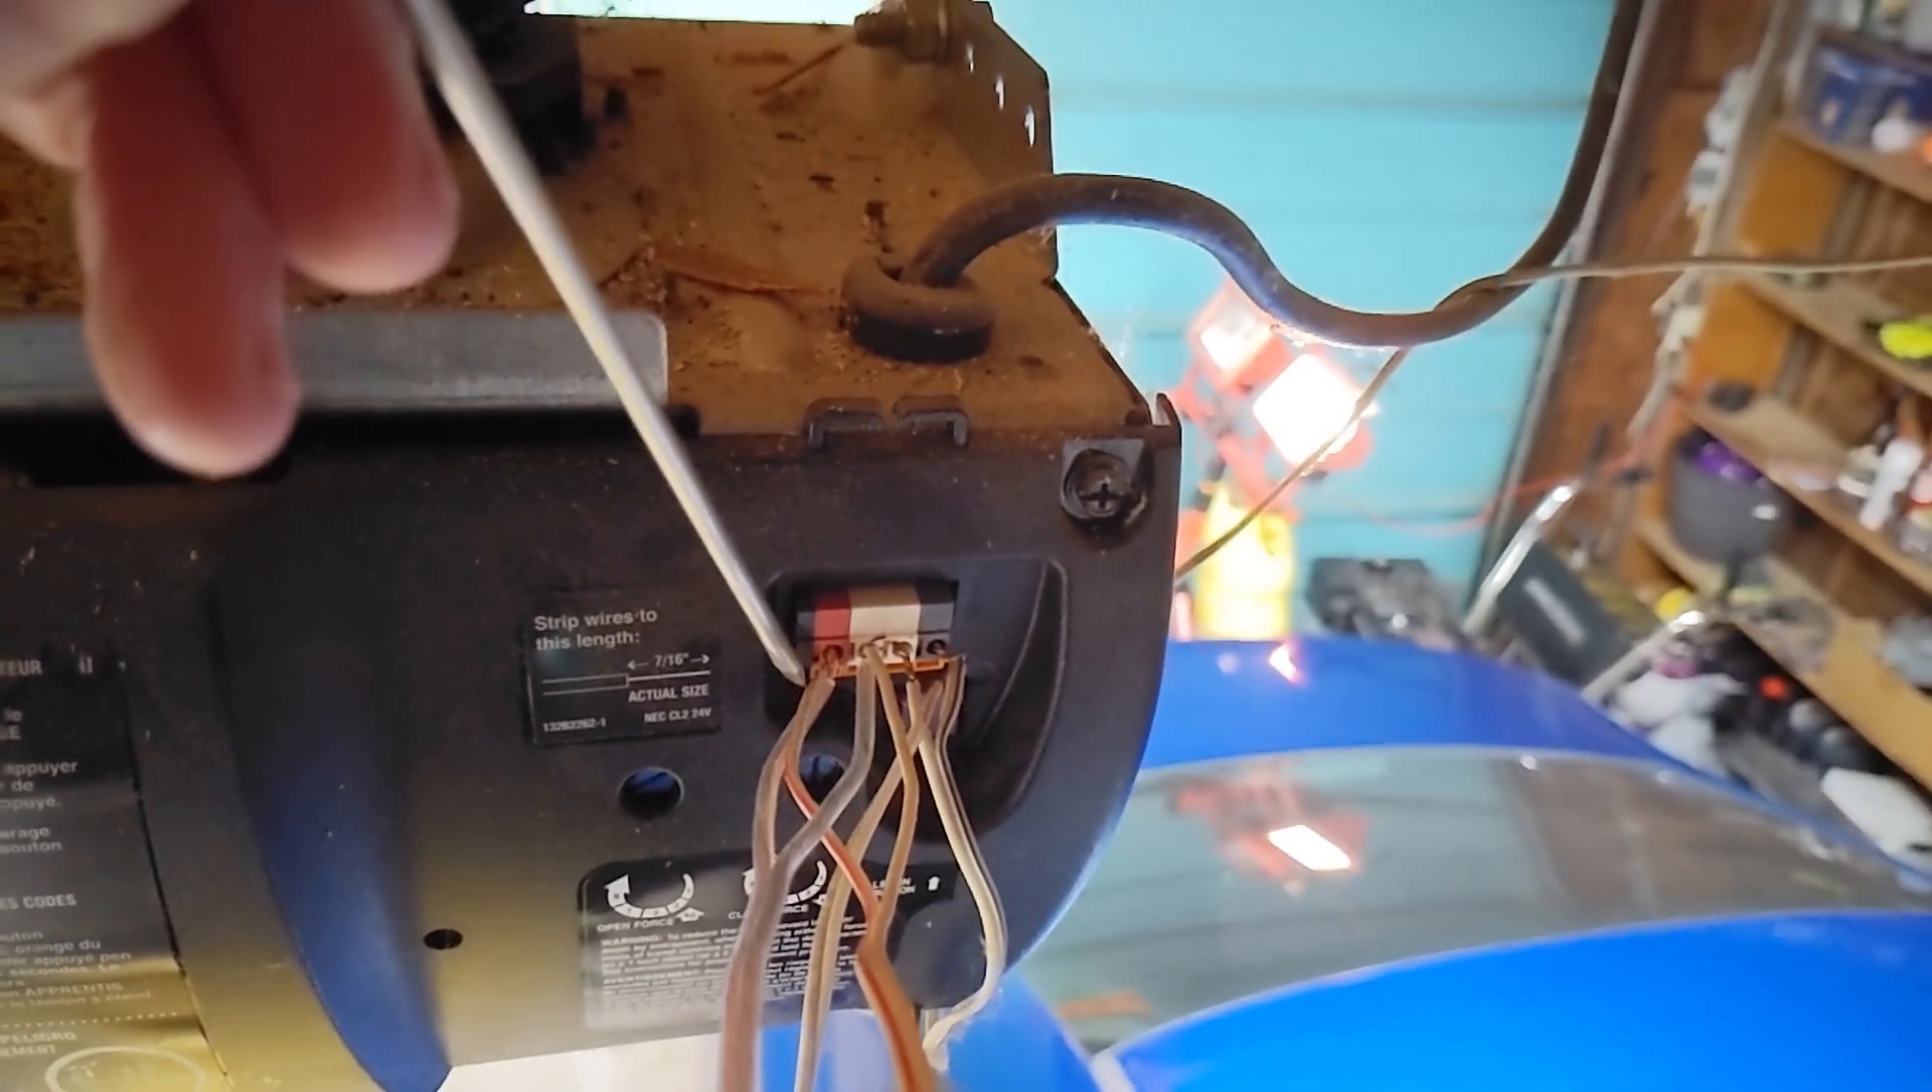Now we are up here at the garage door opener. And you can see right here, I have two sets of wires going into the garage door opener button terminals.